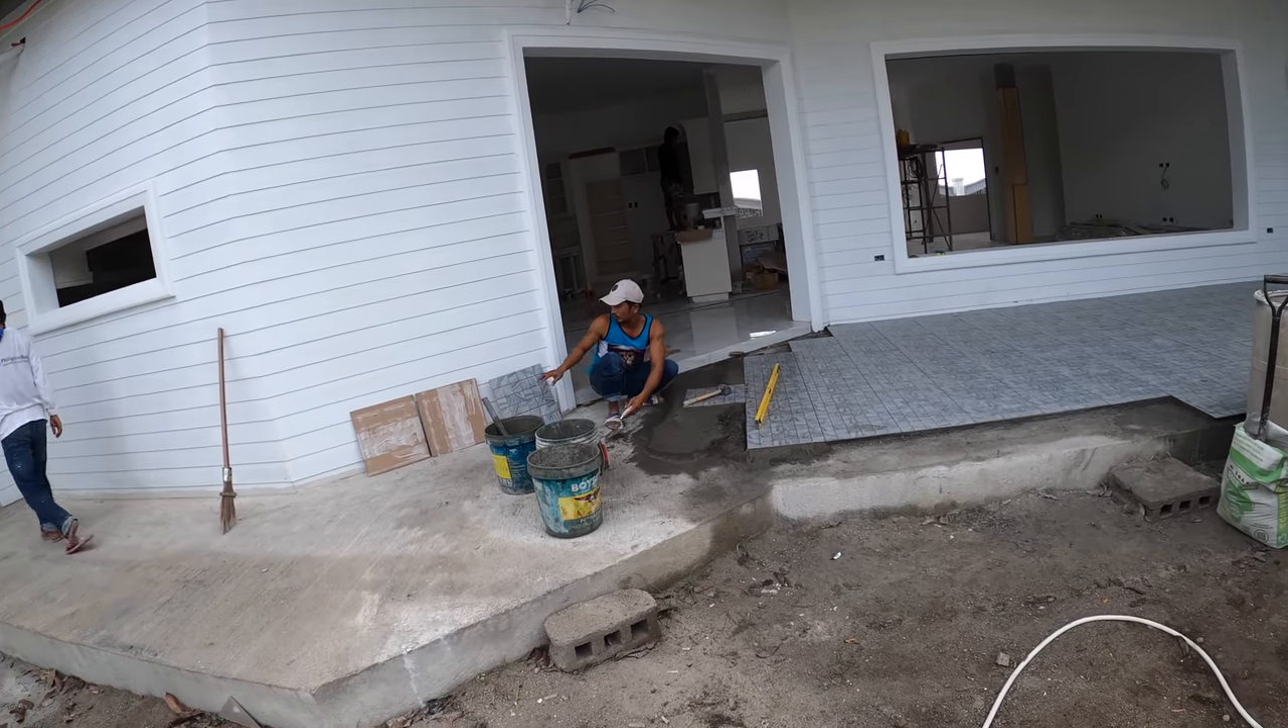The foreman is still continuing with the tile here on the back porch.